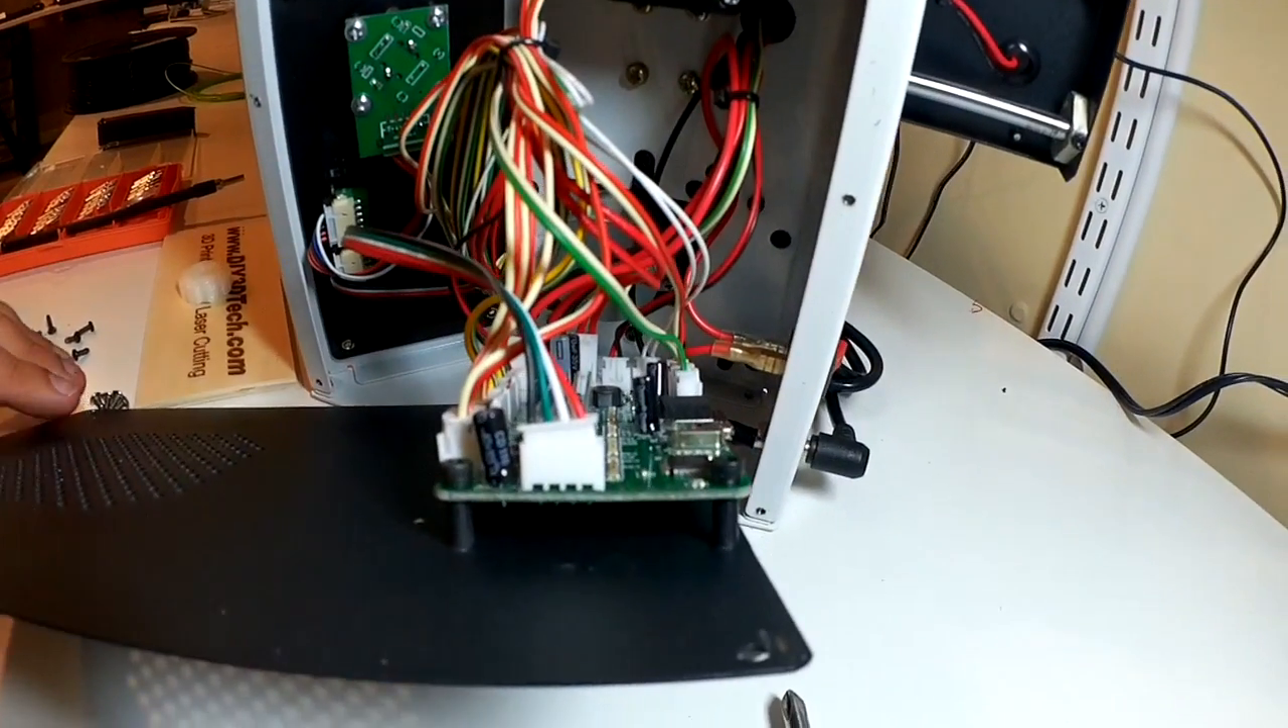So what I've done is I've removed the bottom of the panel and you can see the controller board and man that is a tiny controller board.